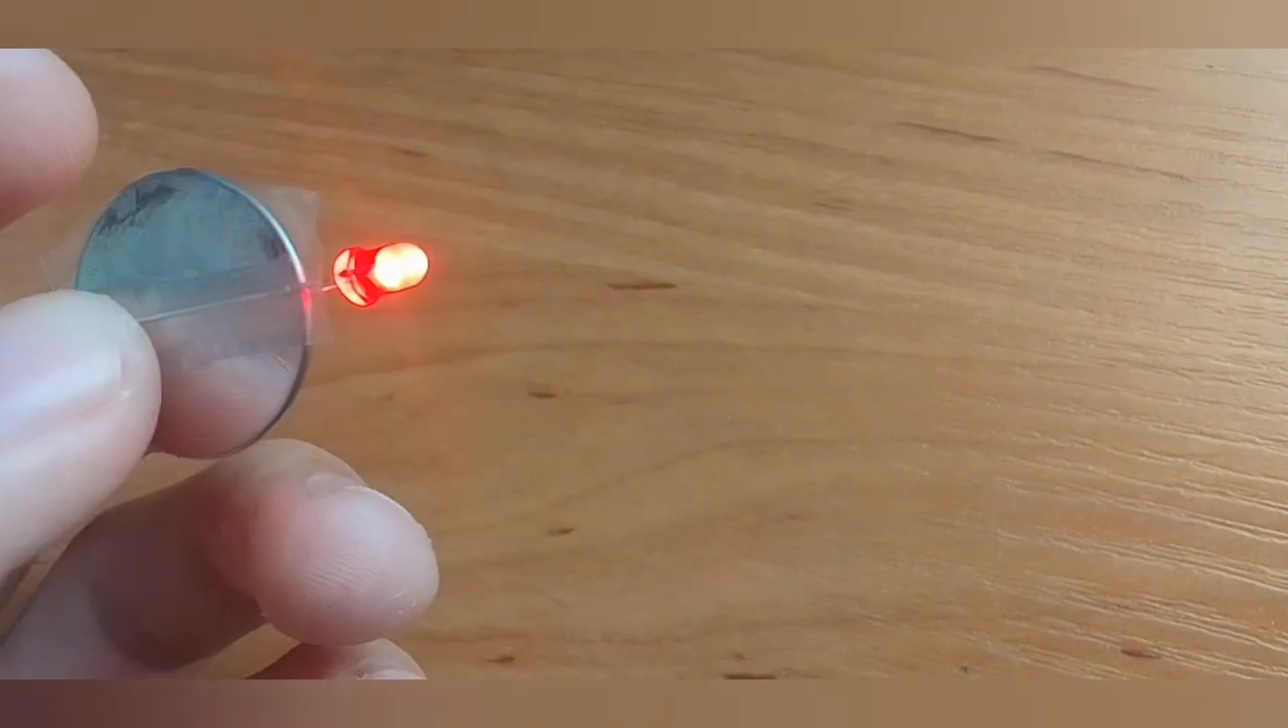Только что я вырезал скотч и присоединил батарейку к светодиоду.